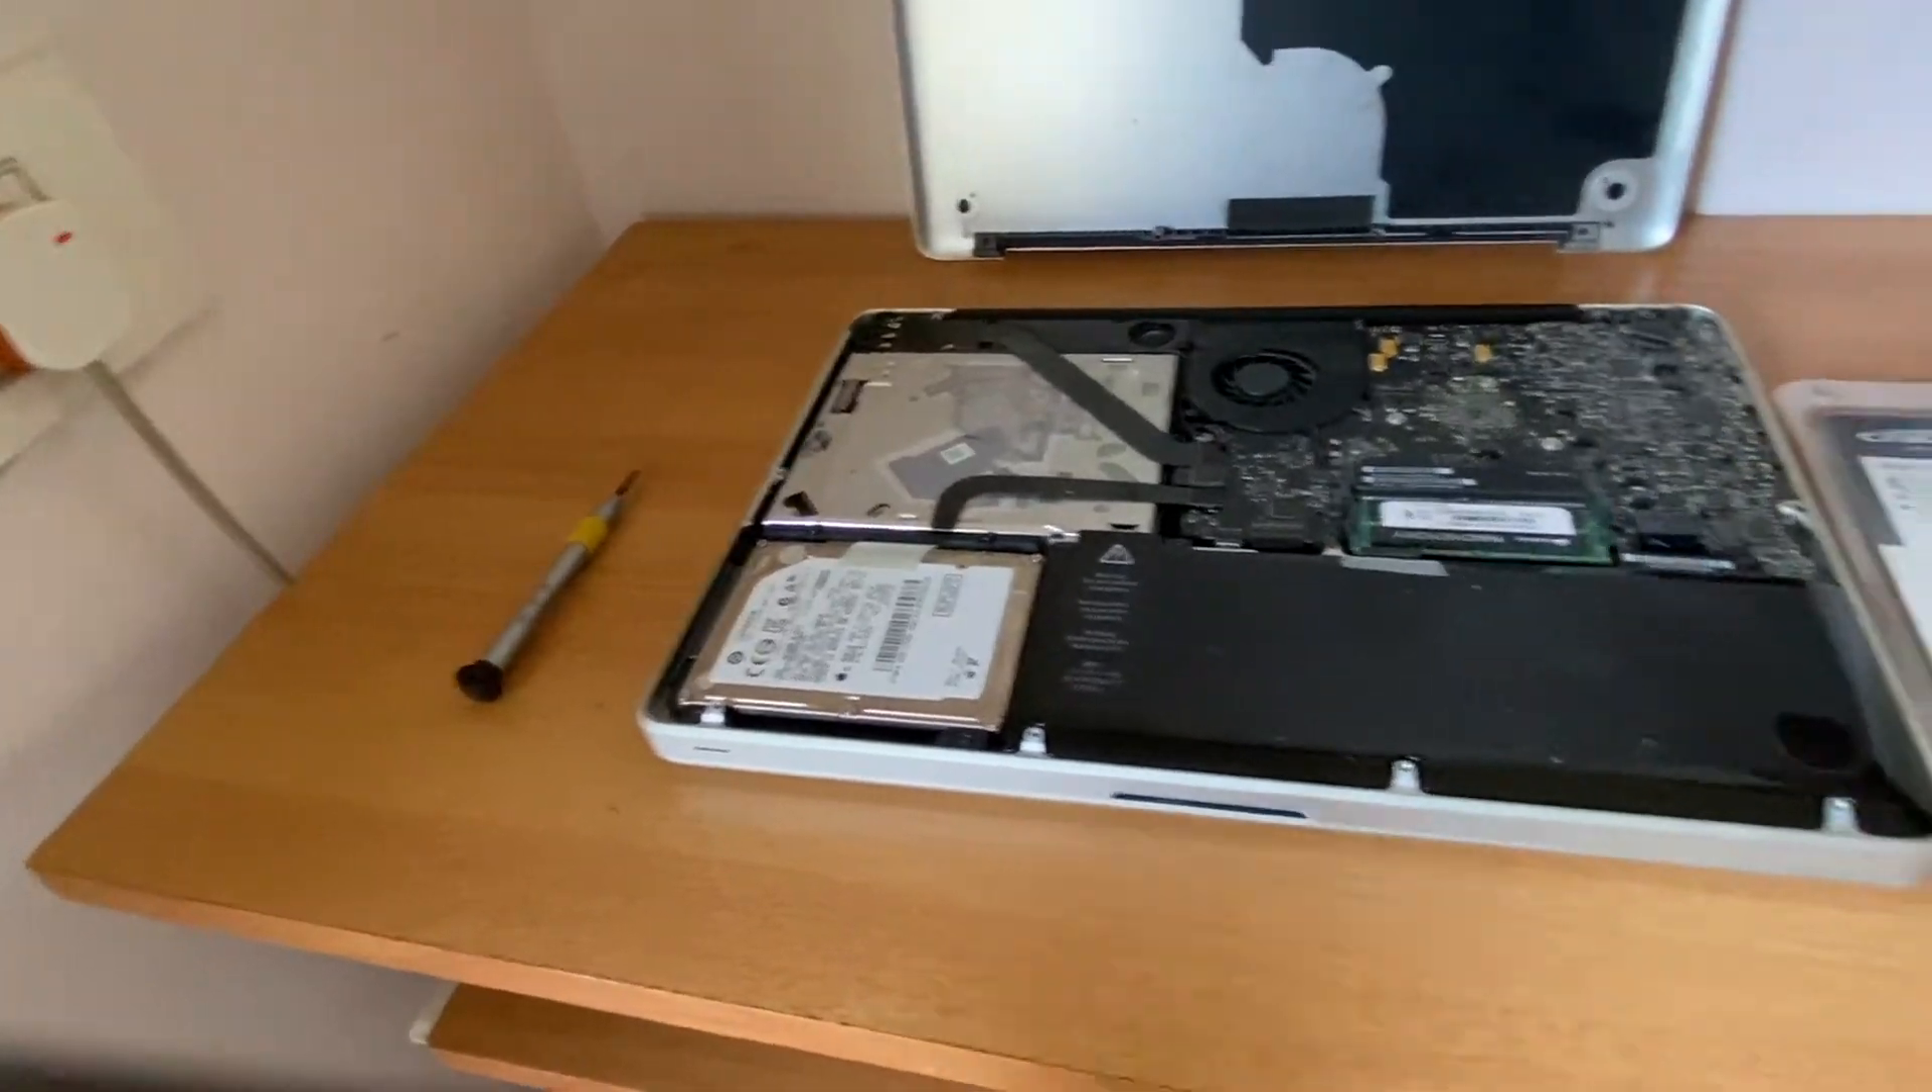I have already unscrewed my Mac.